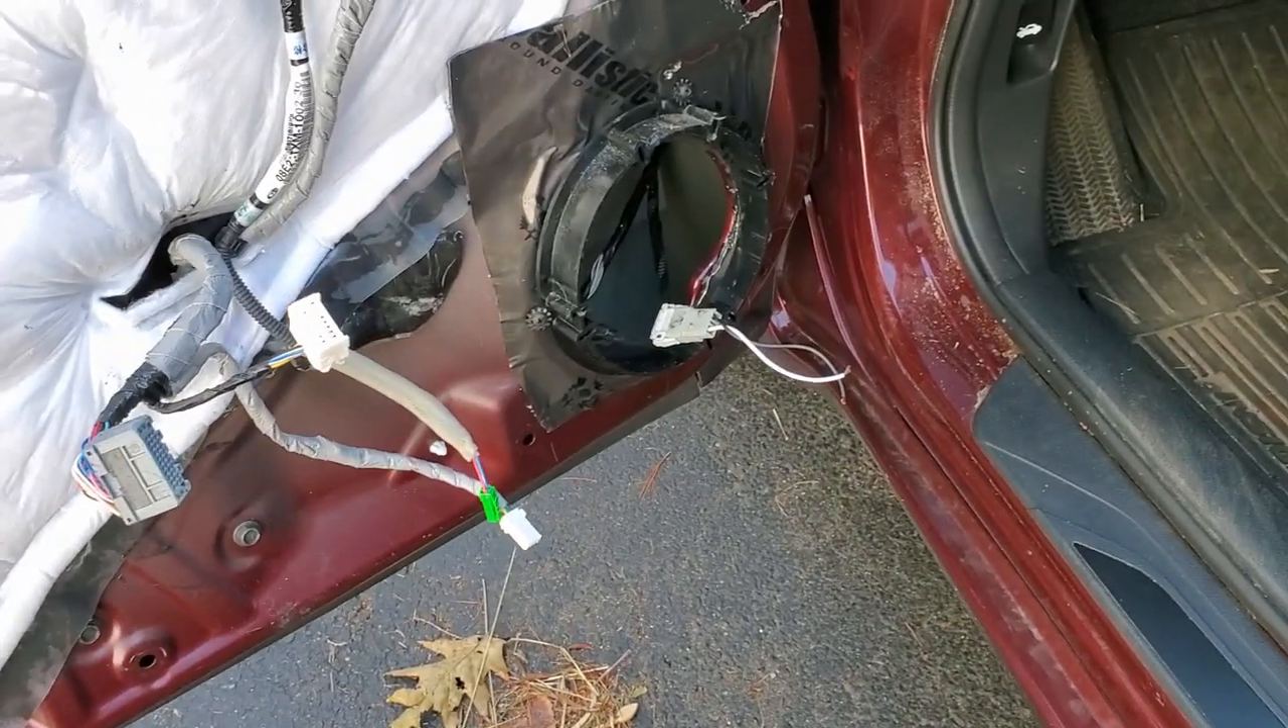We now have the front door panel totally off and with the speakers out.